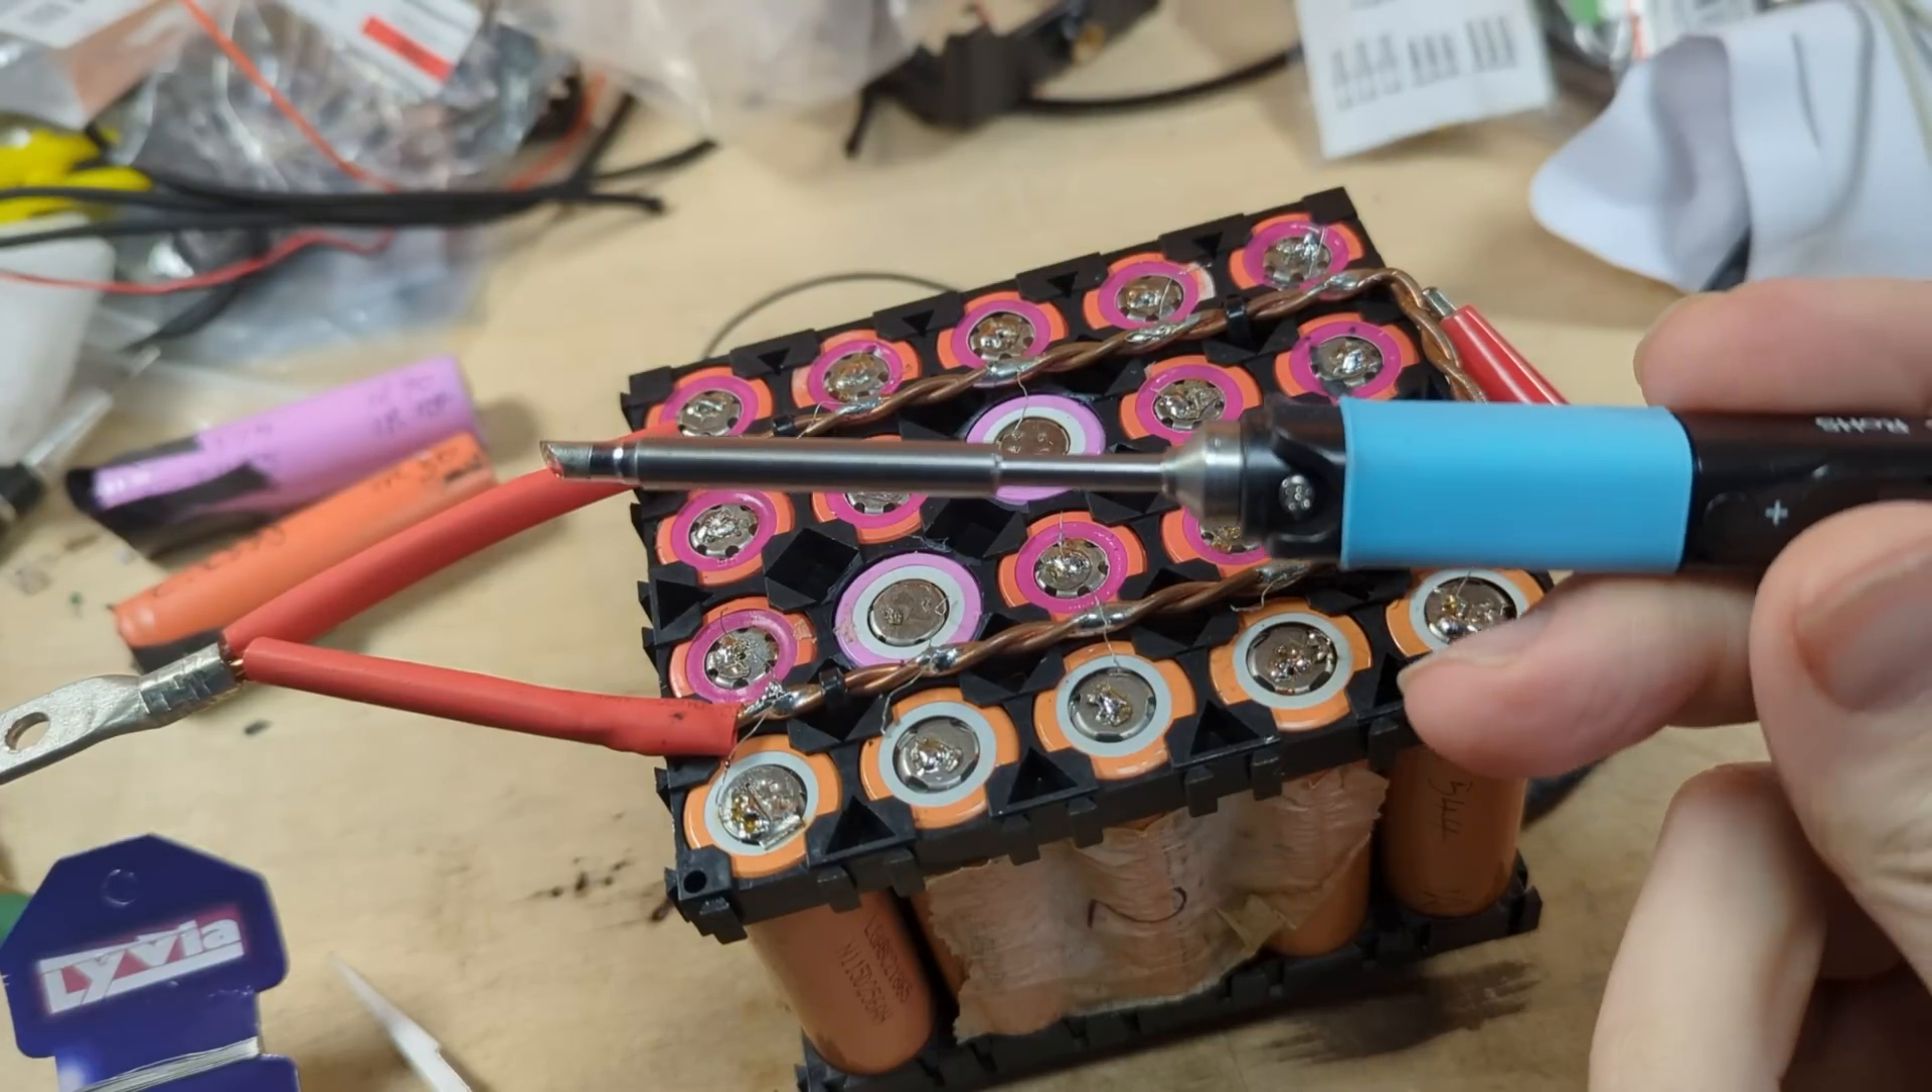I've got my cells in place.